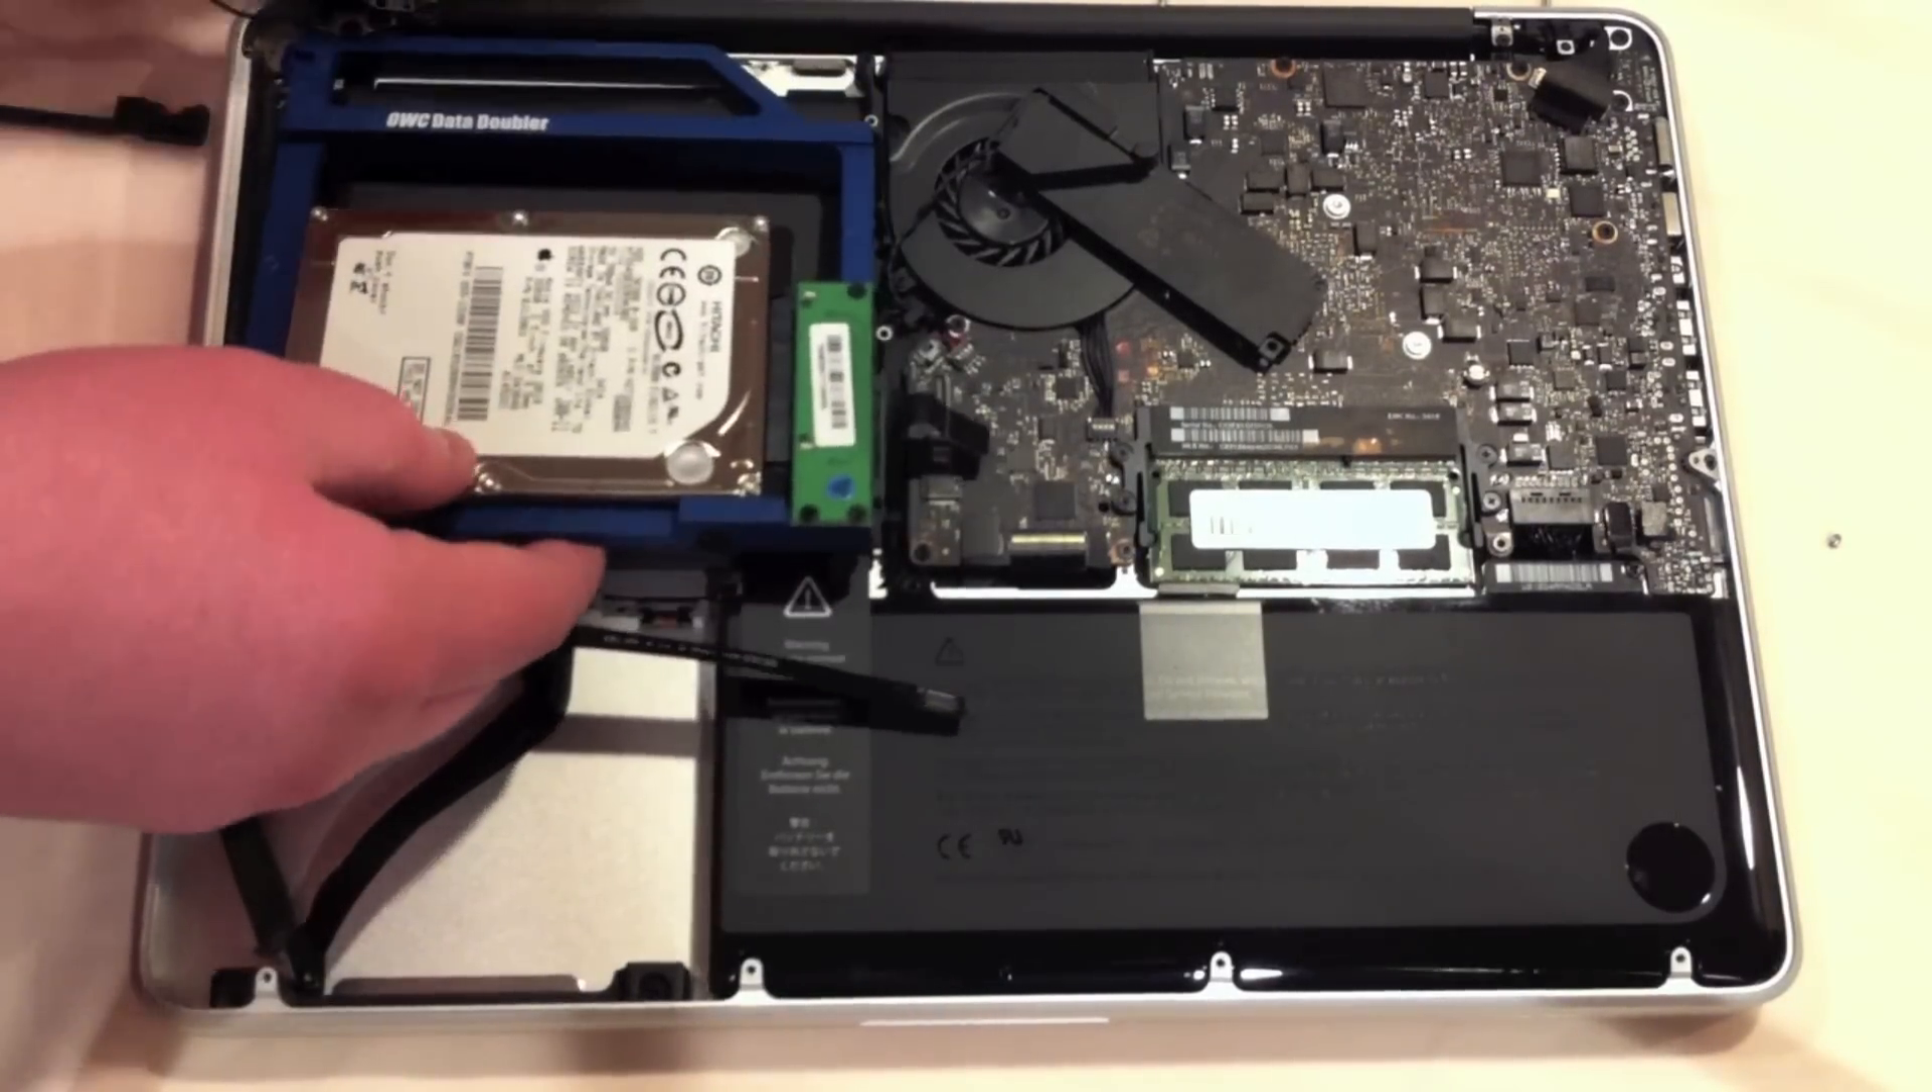So, as you can see, I got the hard drive in here in the DigiDubbler.